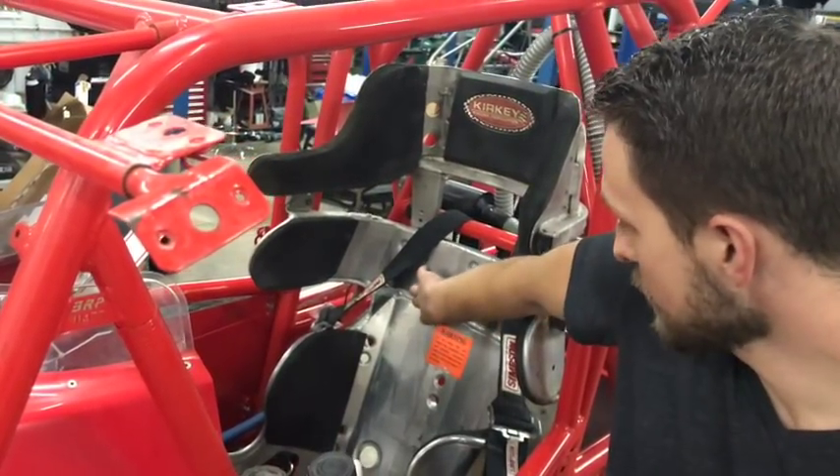Alright, here we have a used race car that I've just finished installing the seat in and I moved some of the stuff out of the way so you can see what we're doing here.